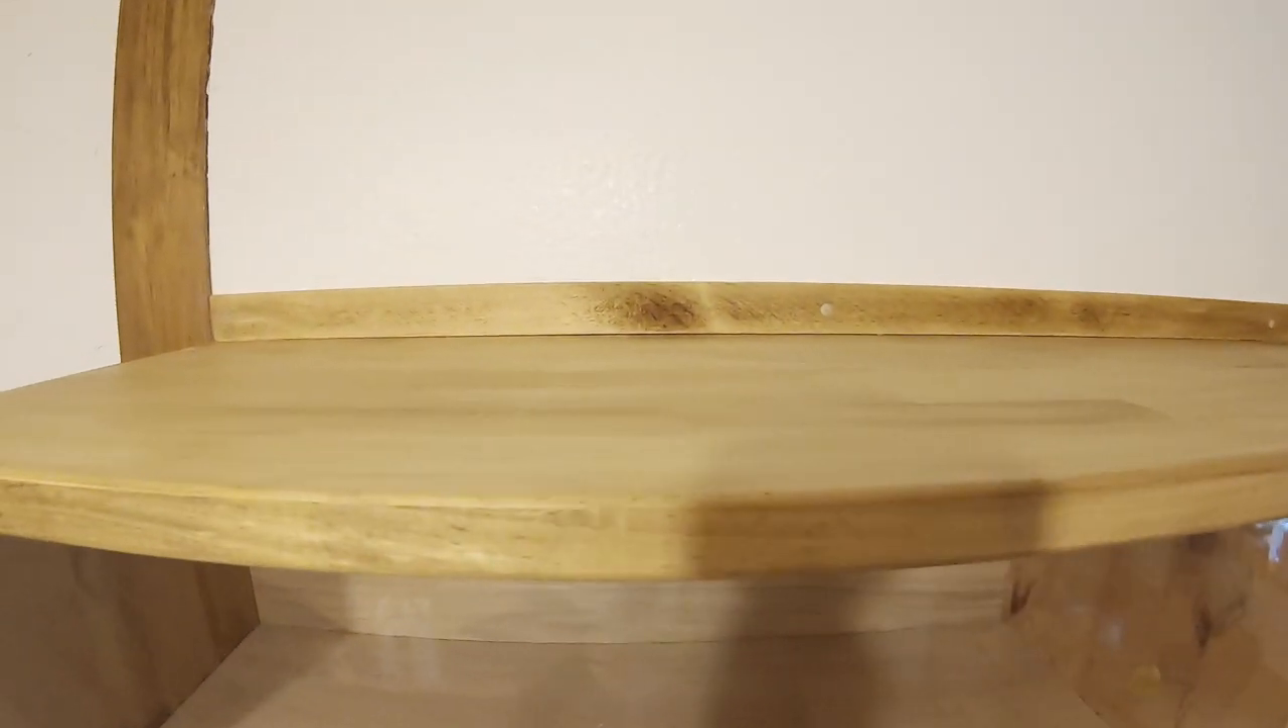Nous avons fixé une petite barre en bois au-dessus du meuble.